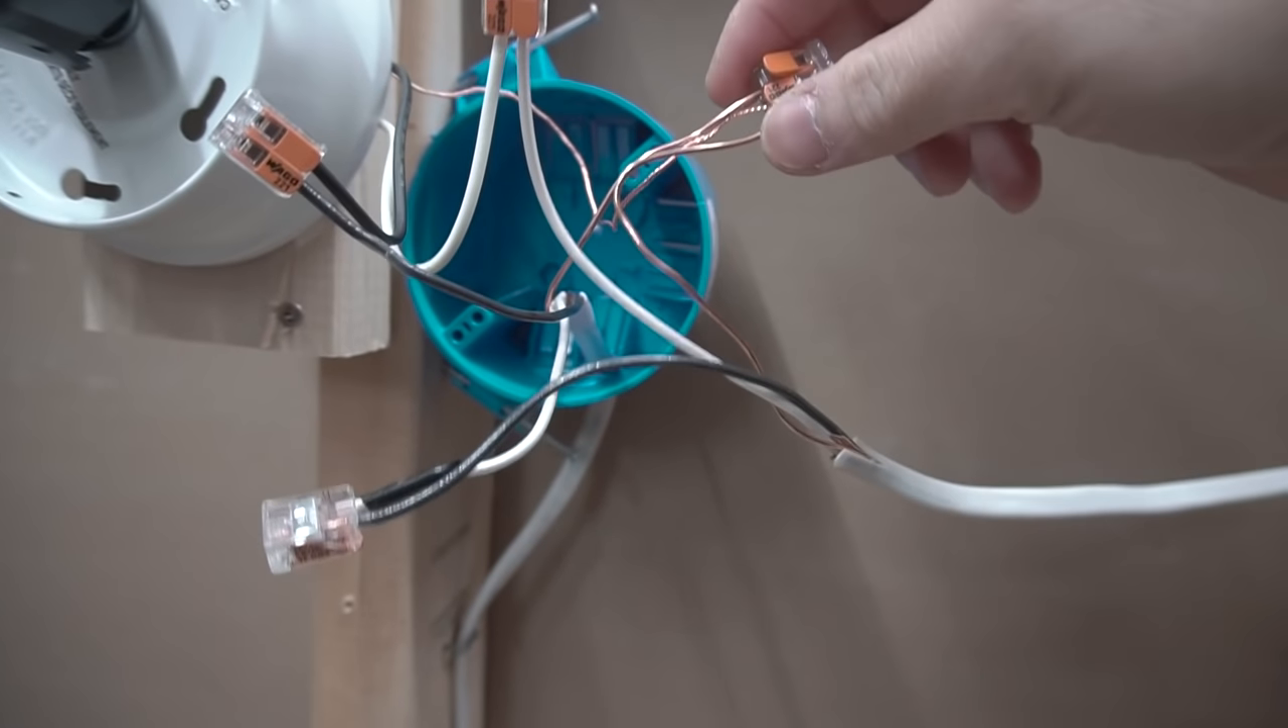We have the ground, all the grounds connected together.